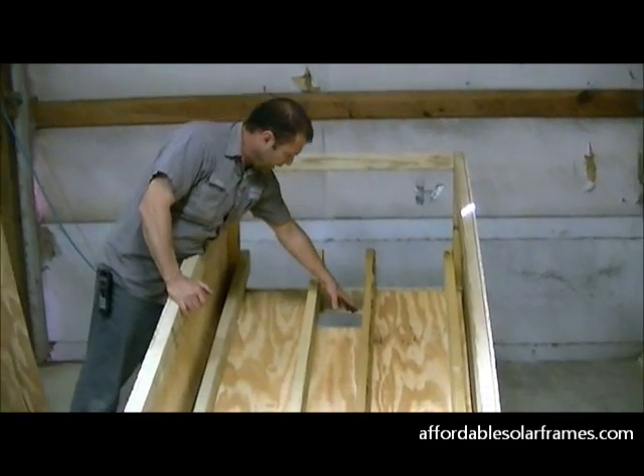All right, we've got the bottom in.